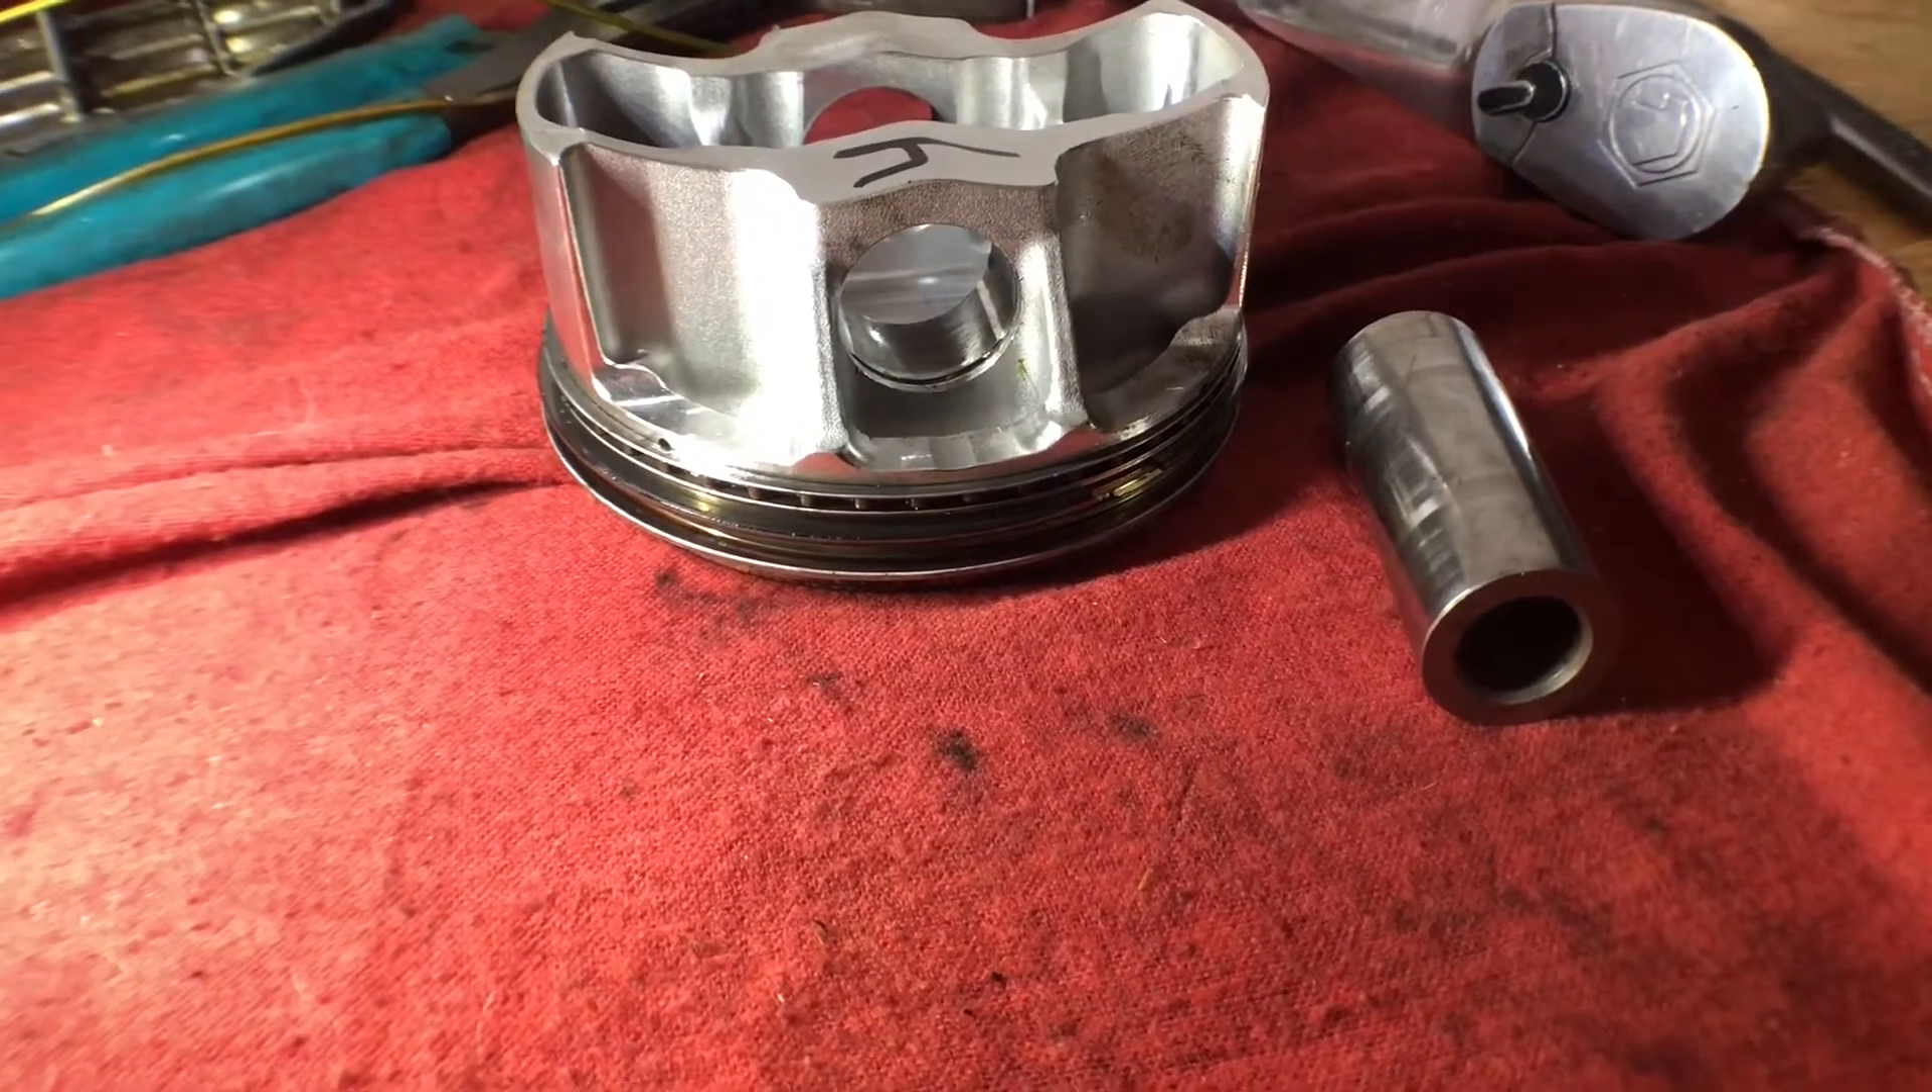All right, got piston number four out.